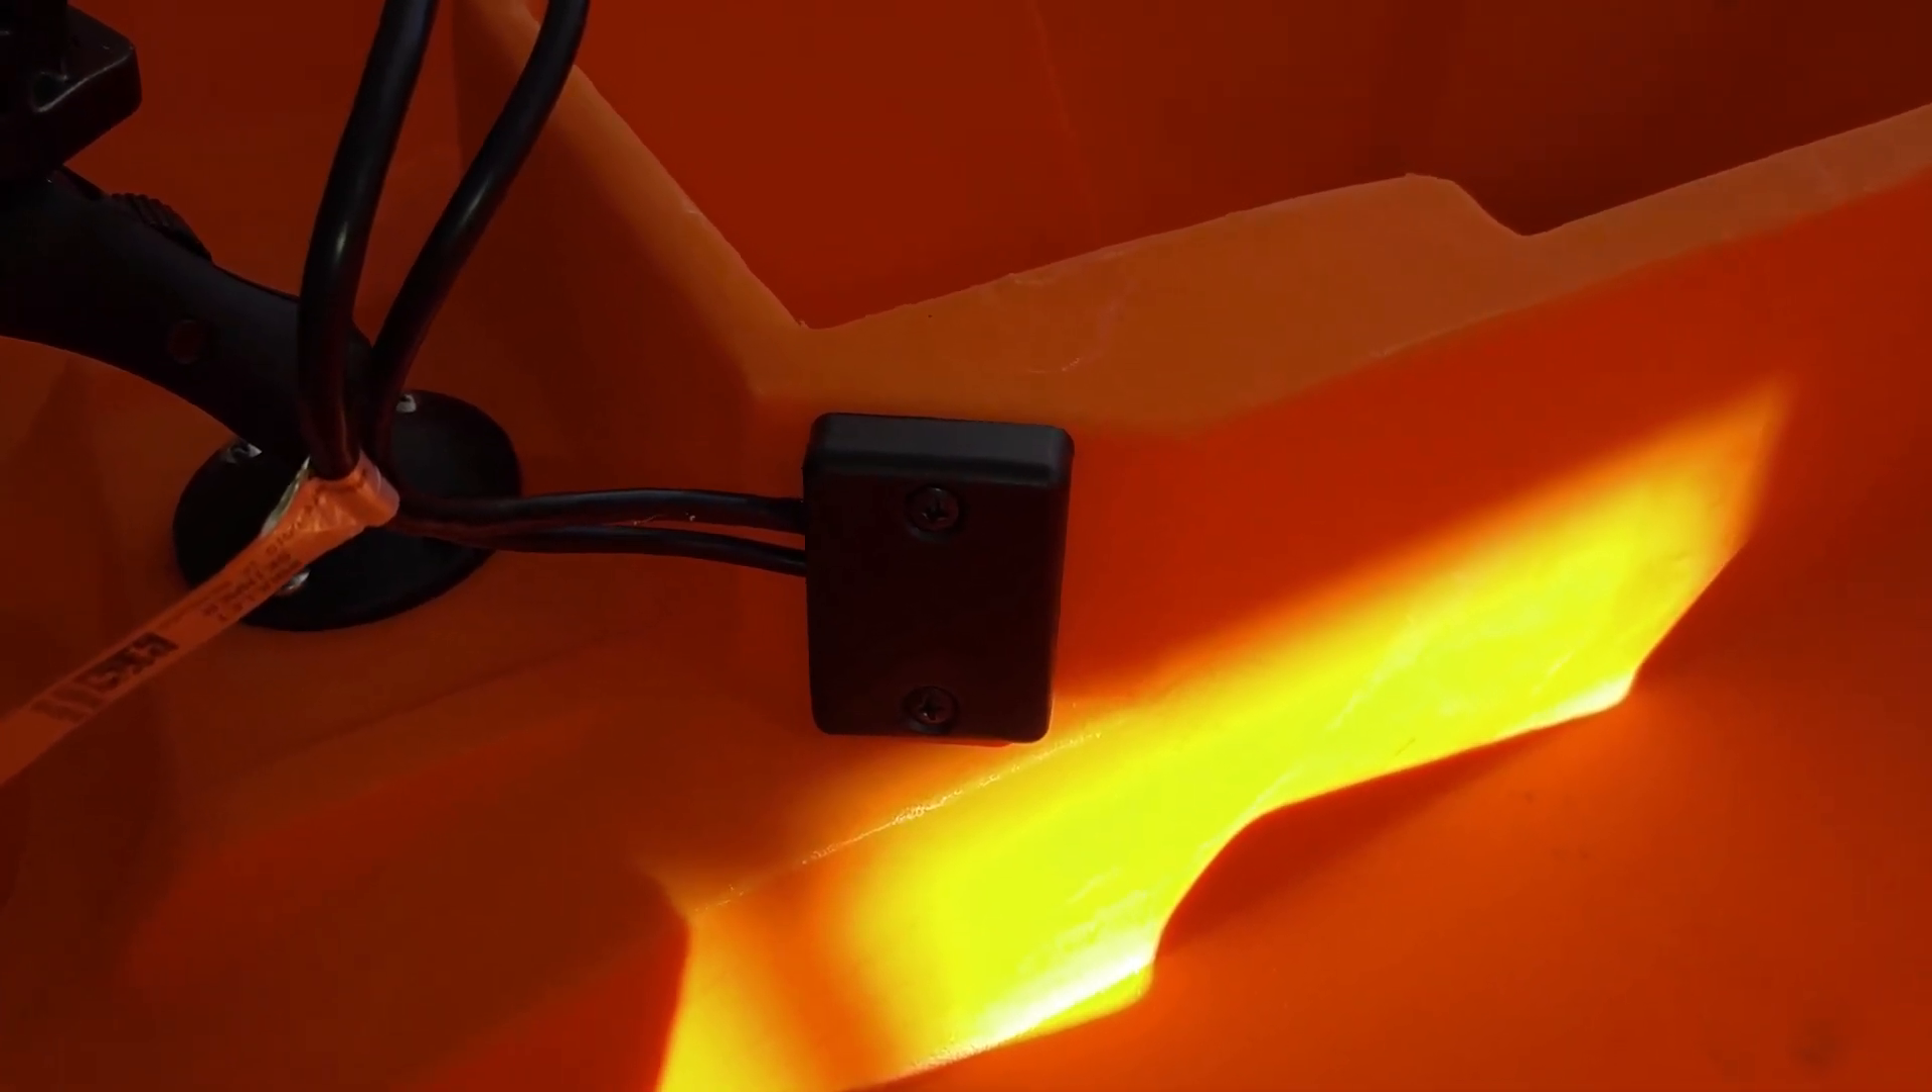And then I also drilled a hole in the side here. And put this cover block over it.